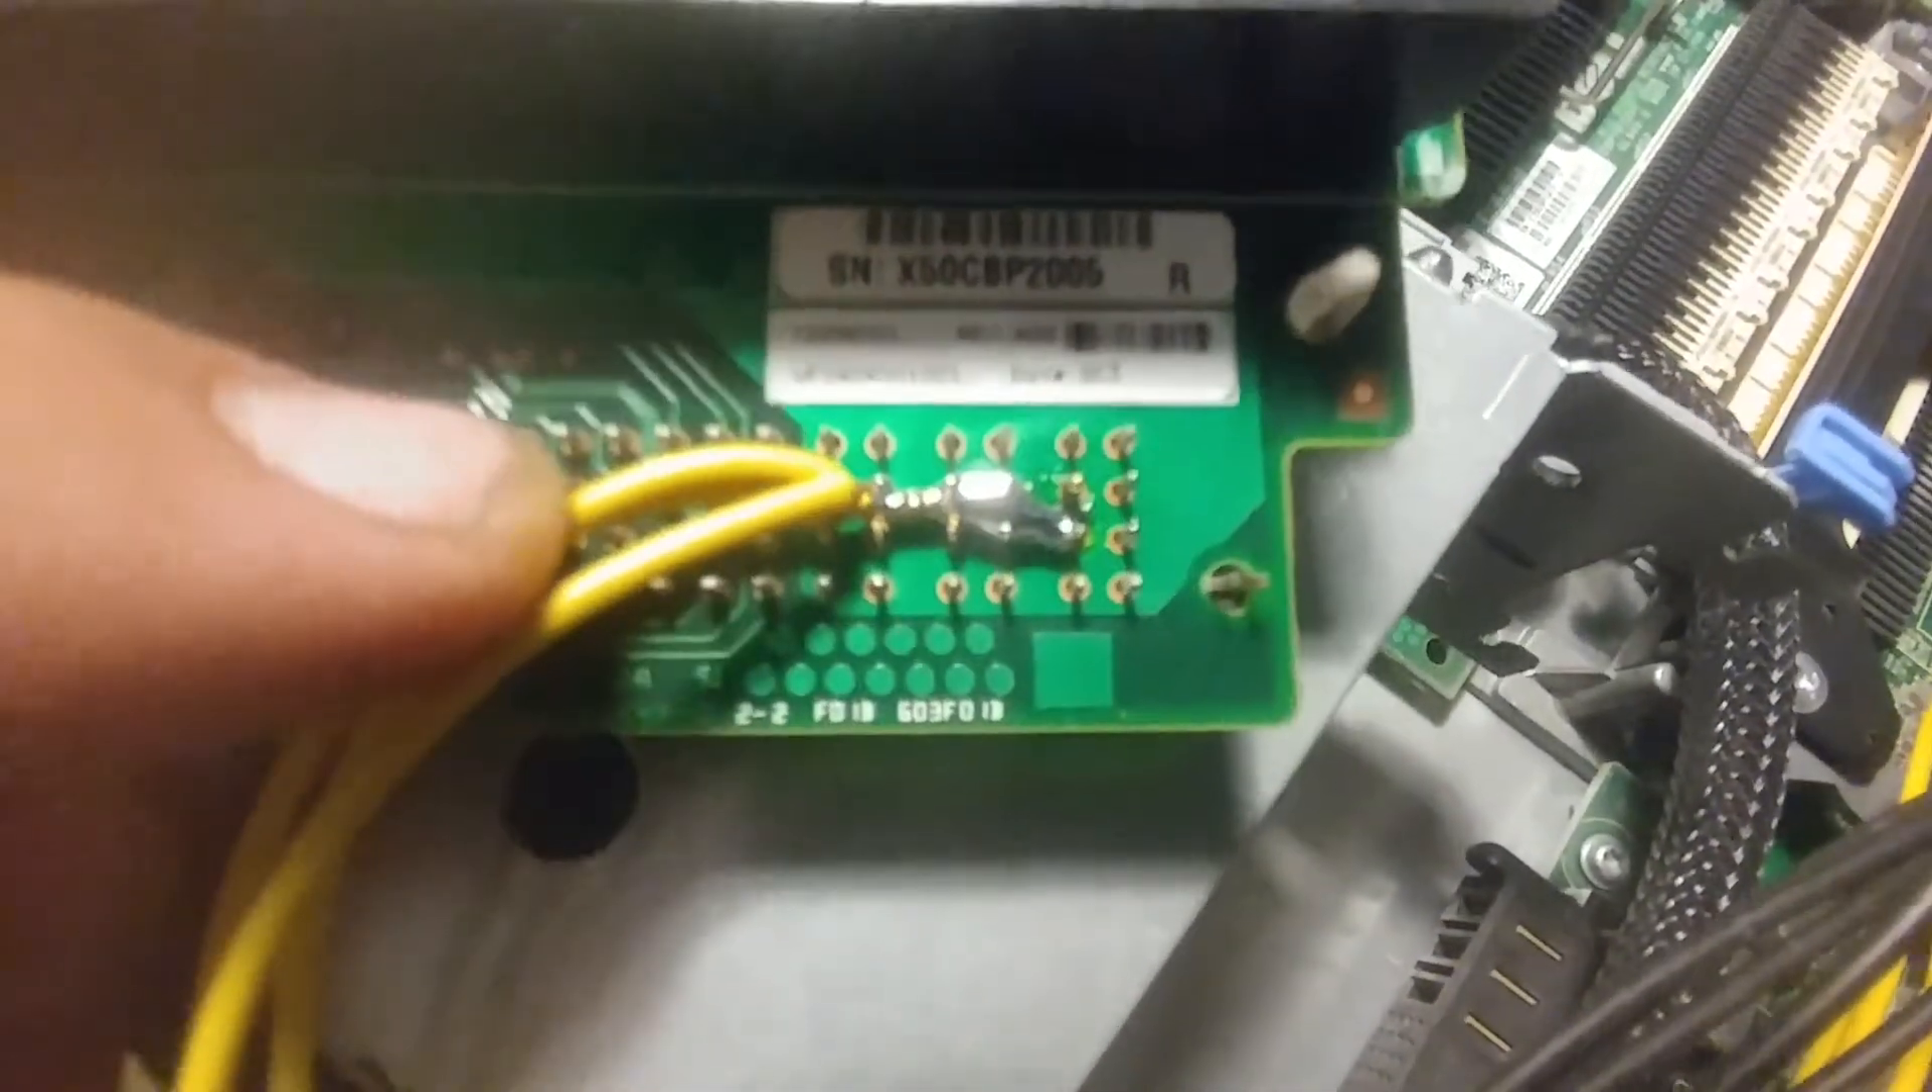And I soldered all the 12 volt positive wires right in the middle on this side where there's a nice big fat trace so that you can see where those connectors come through.